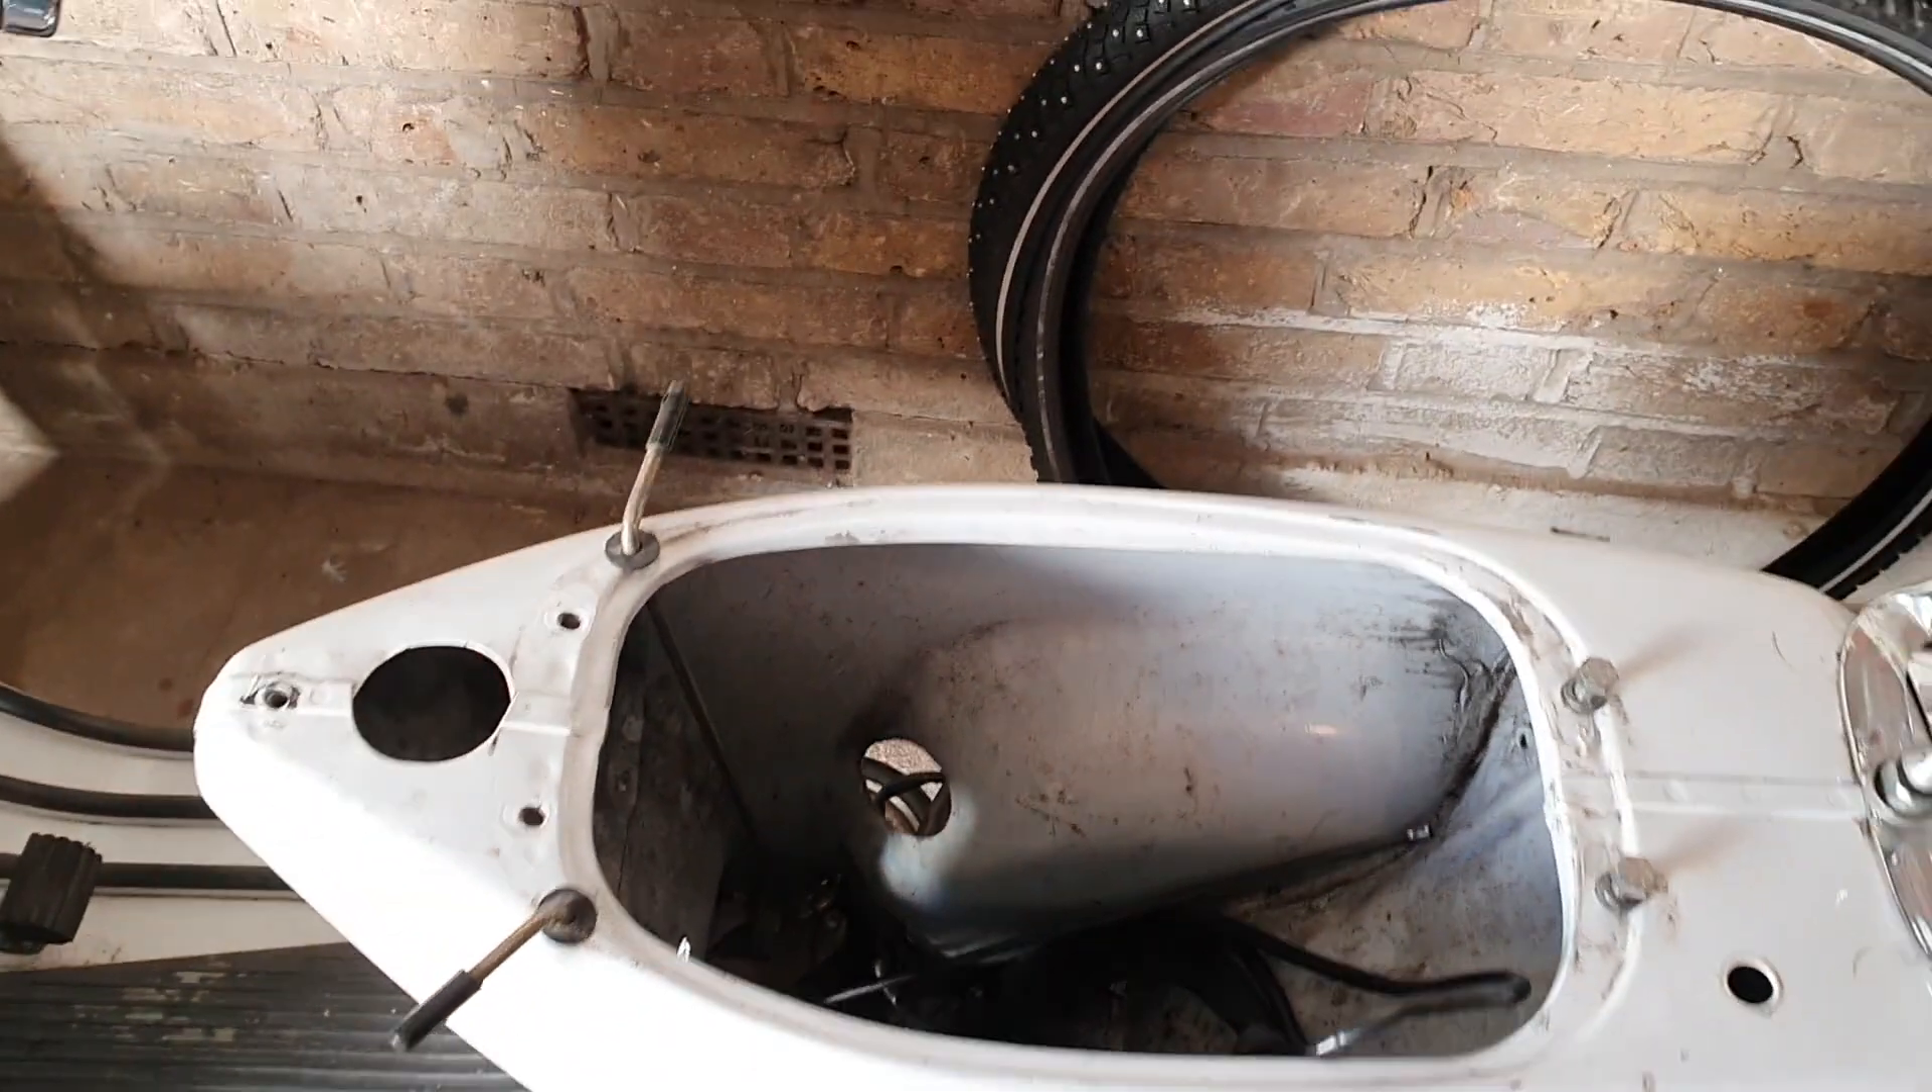Now I've got a nice big cavity in here which I just need to start pulling cables out of and obviously I'll try to clean that up as well before I start putting anything else back in.